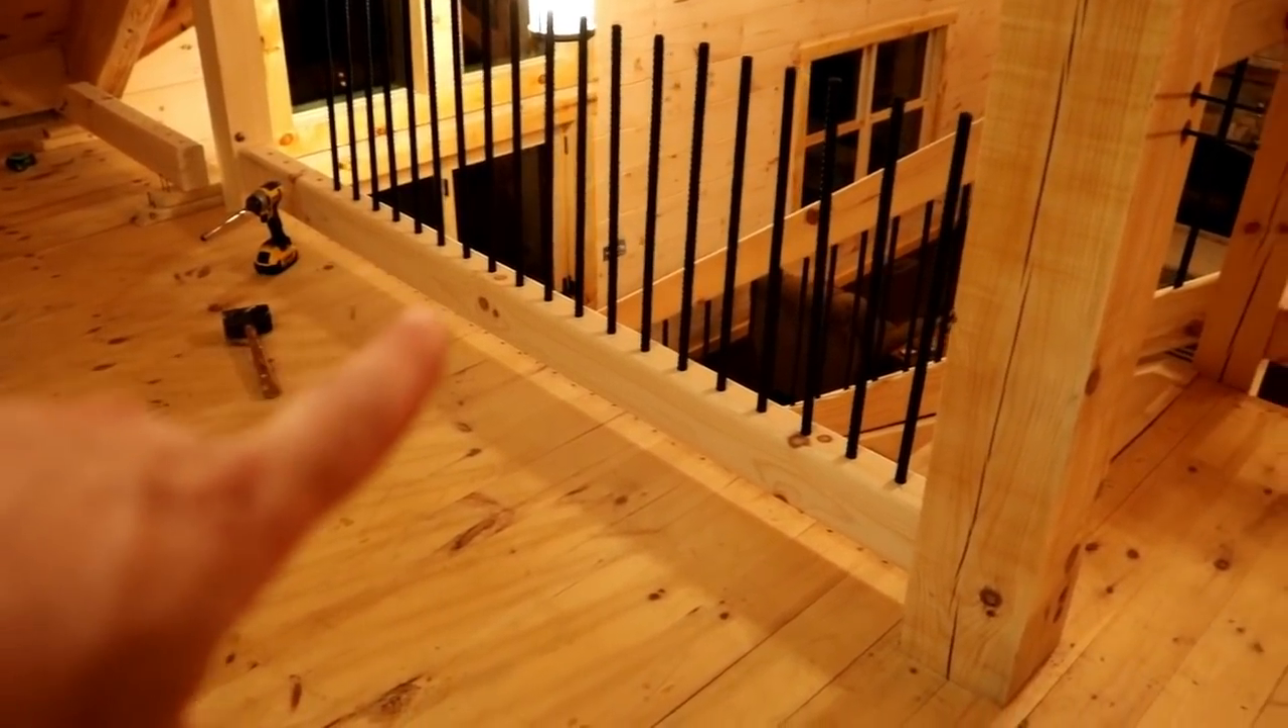On this handrail you can tell it's not complete yet we actually have our bottom rail in and then we've started driving our rebar in there.